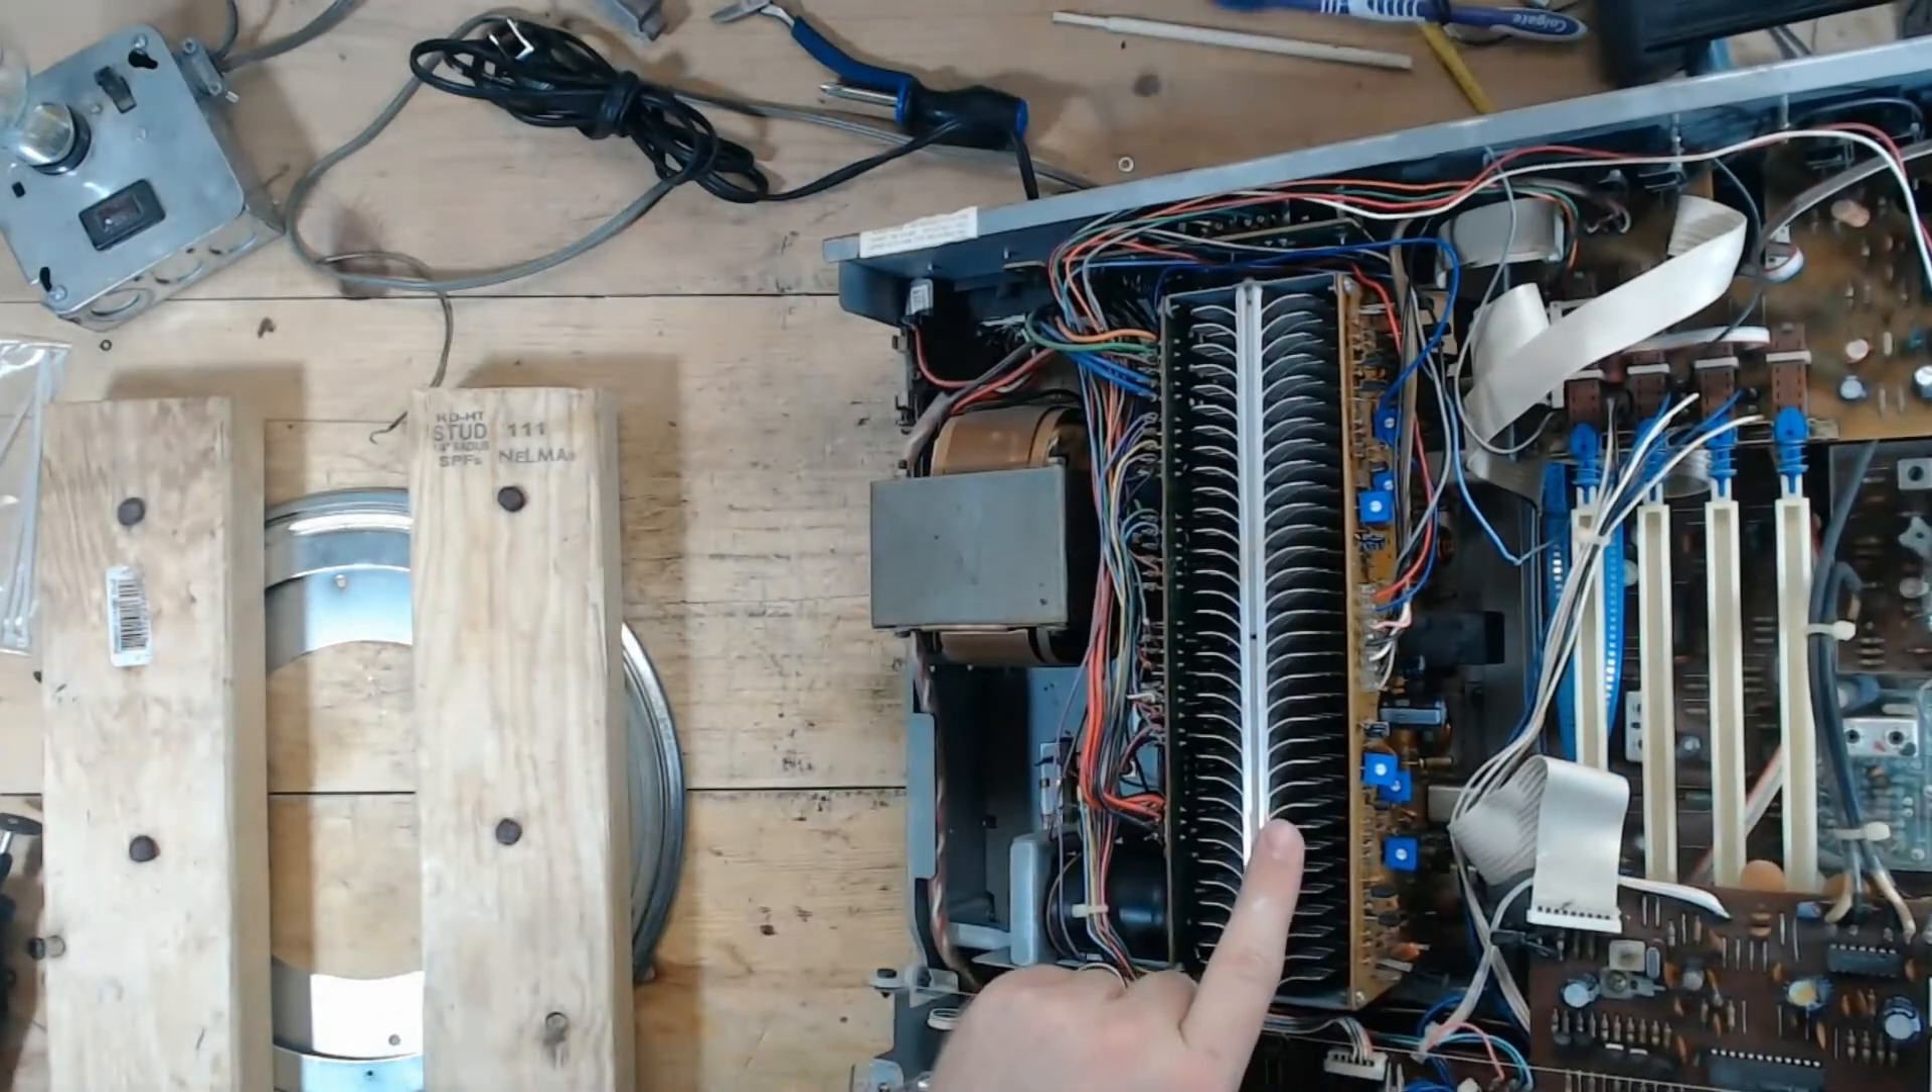Heat sink is back in. Amp board's in.